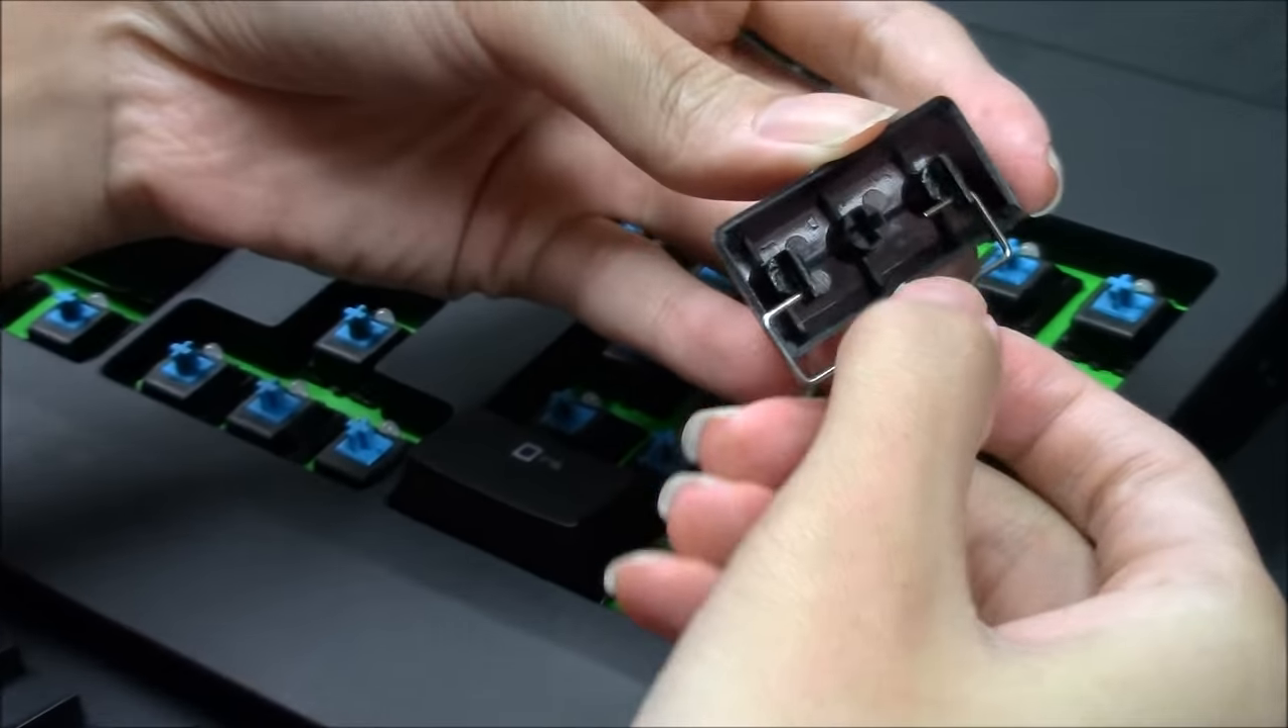So I pre -installed the stabilizer hooks here.